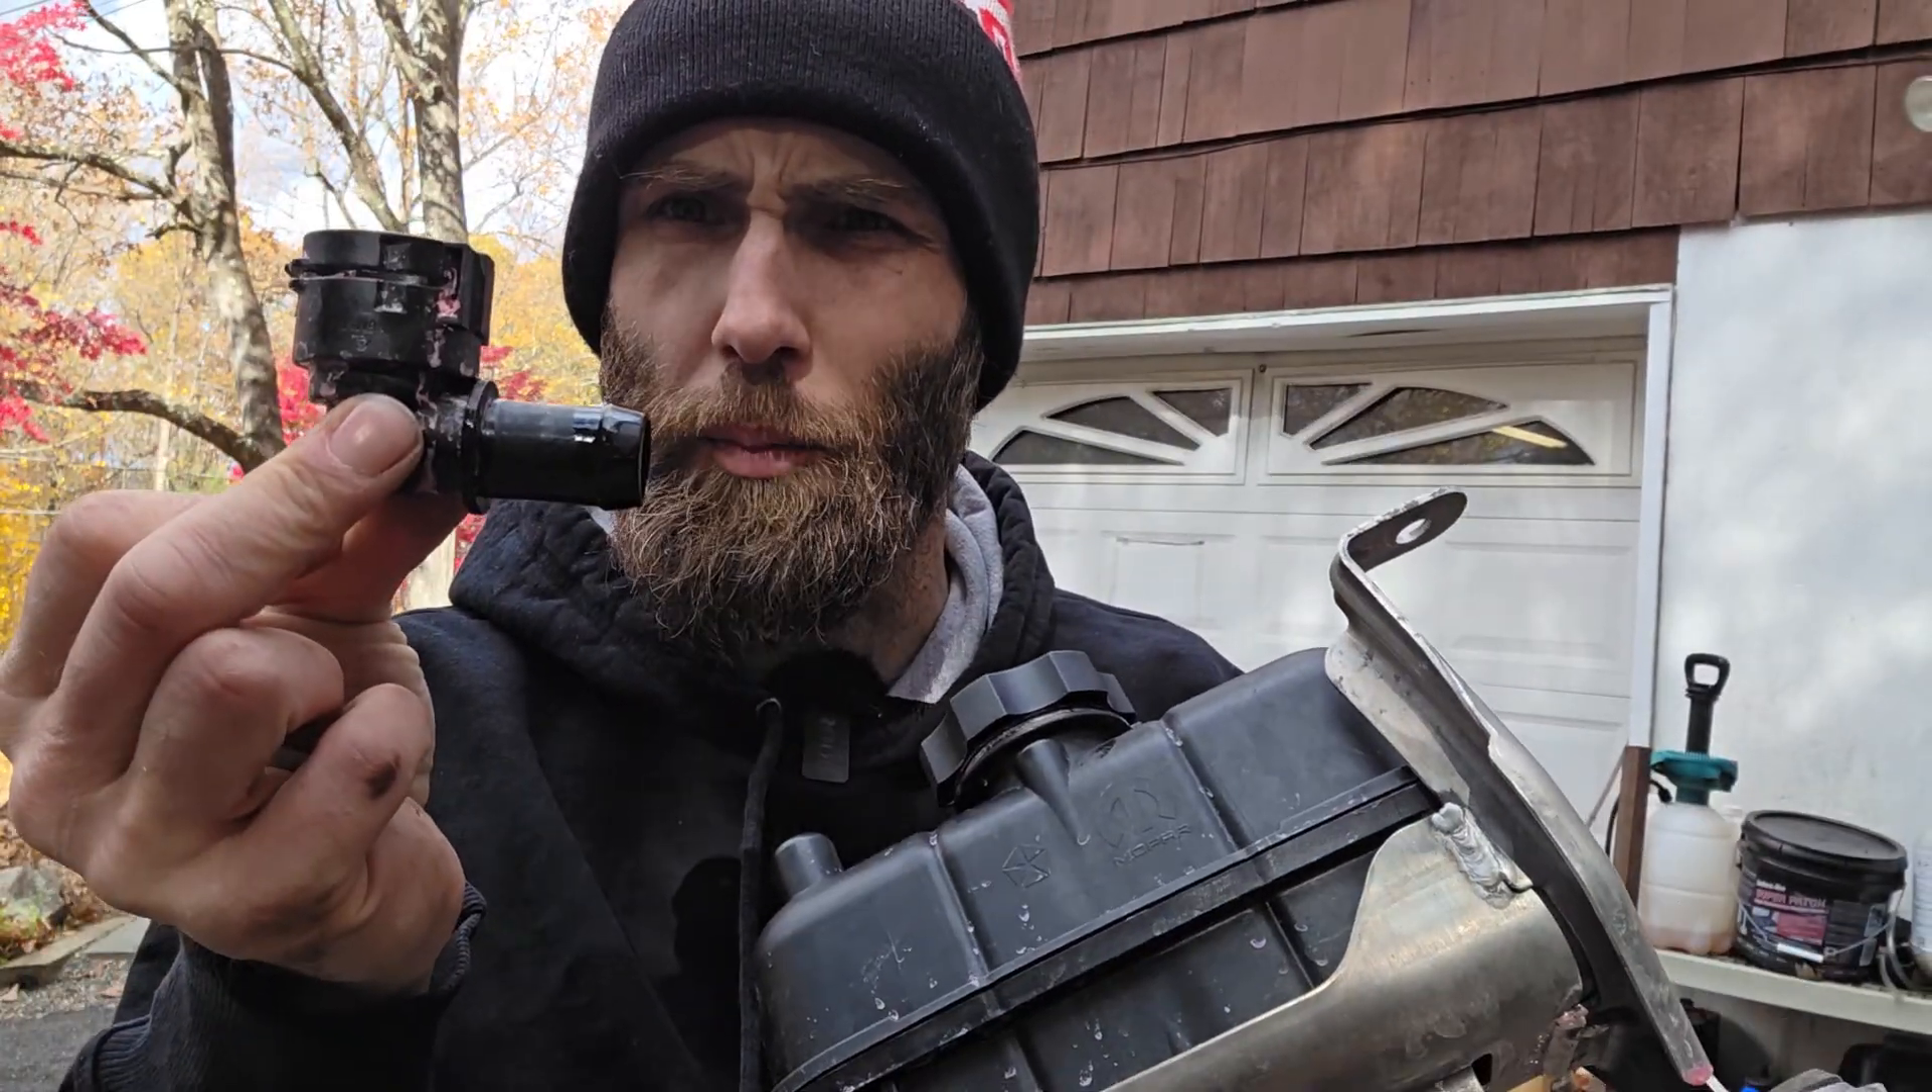Here is the coolant bottle out. You can see it's still attached to this bracket via this one 10 millimeter here.